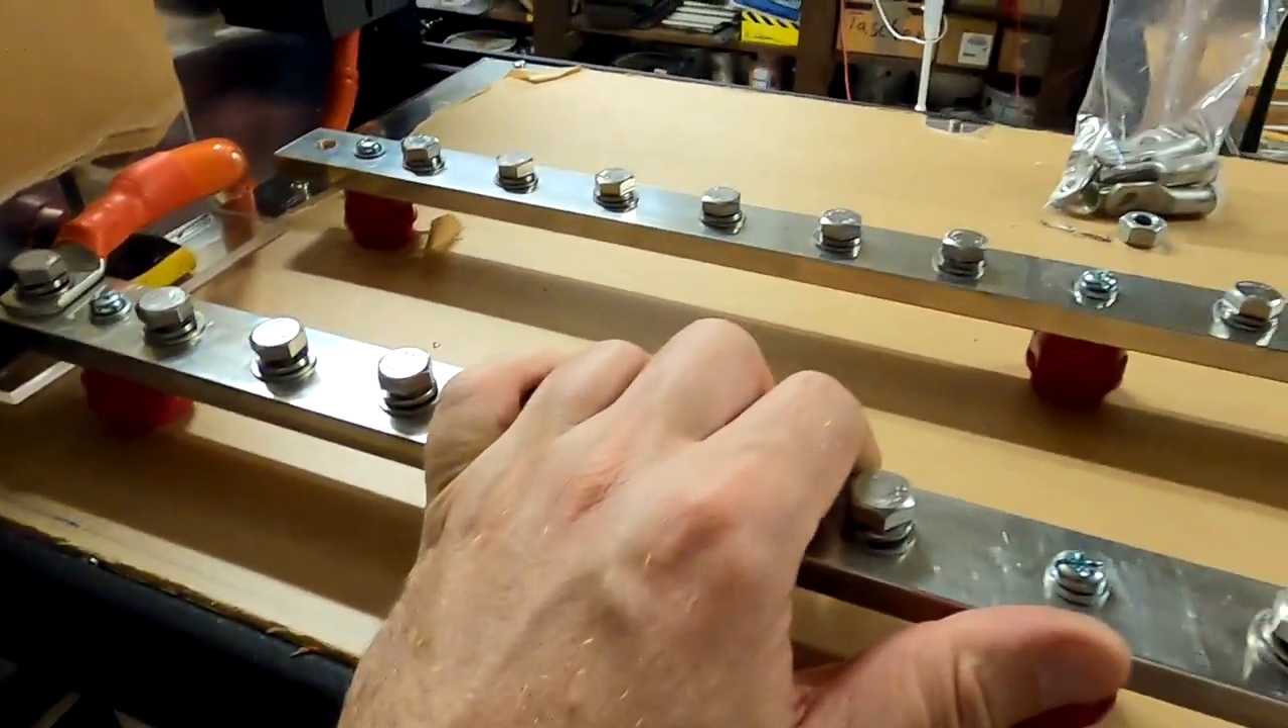I've got the bus bars installed. Have drilled all the holes.